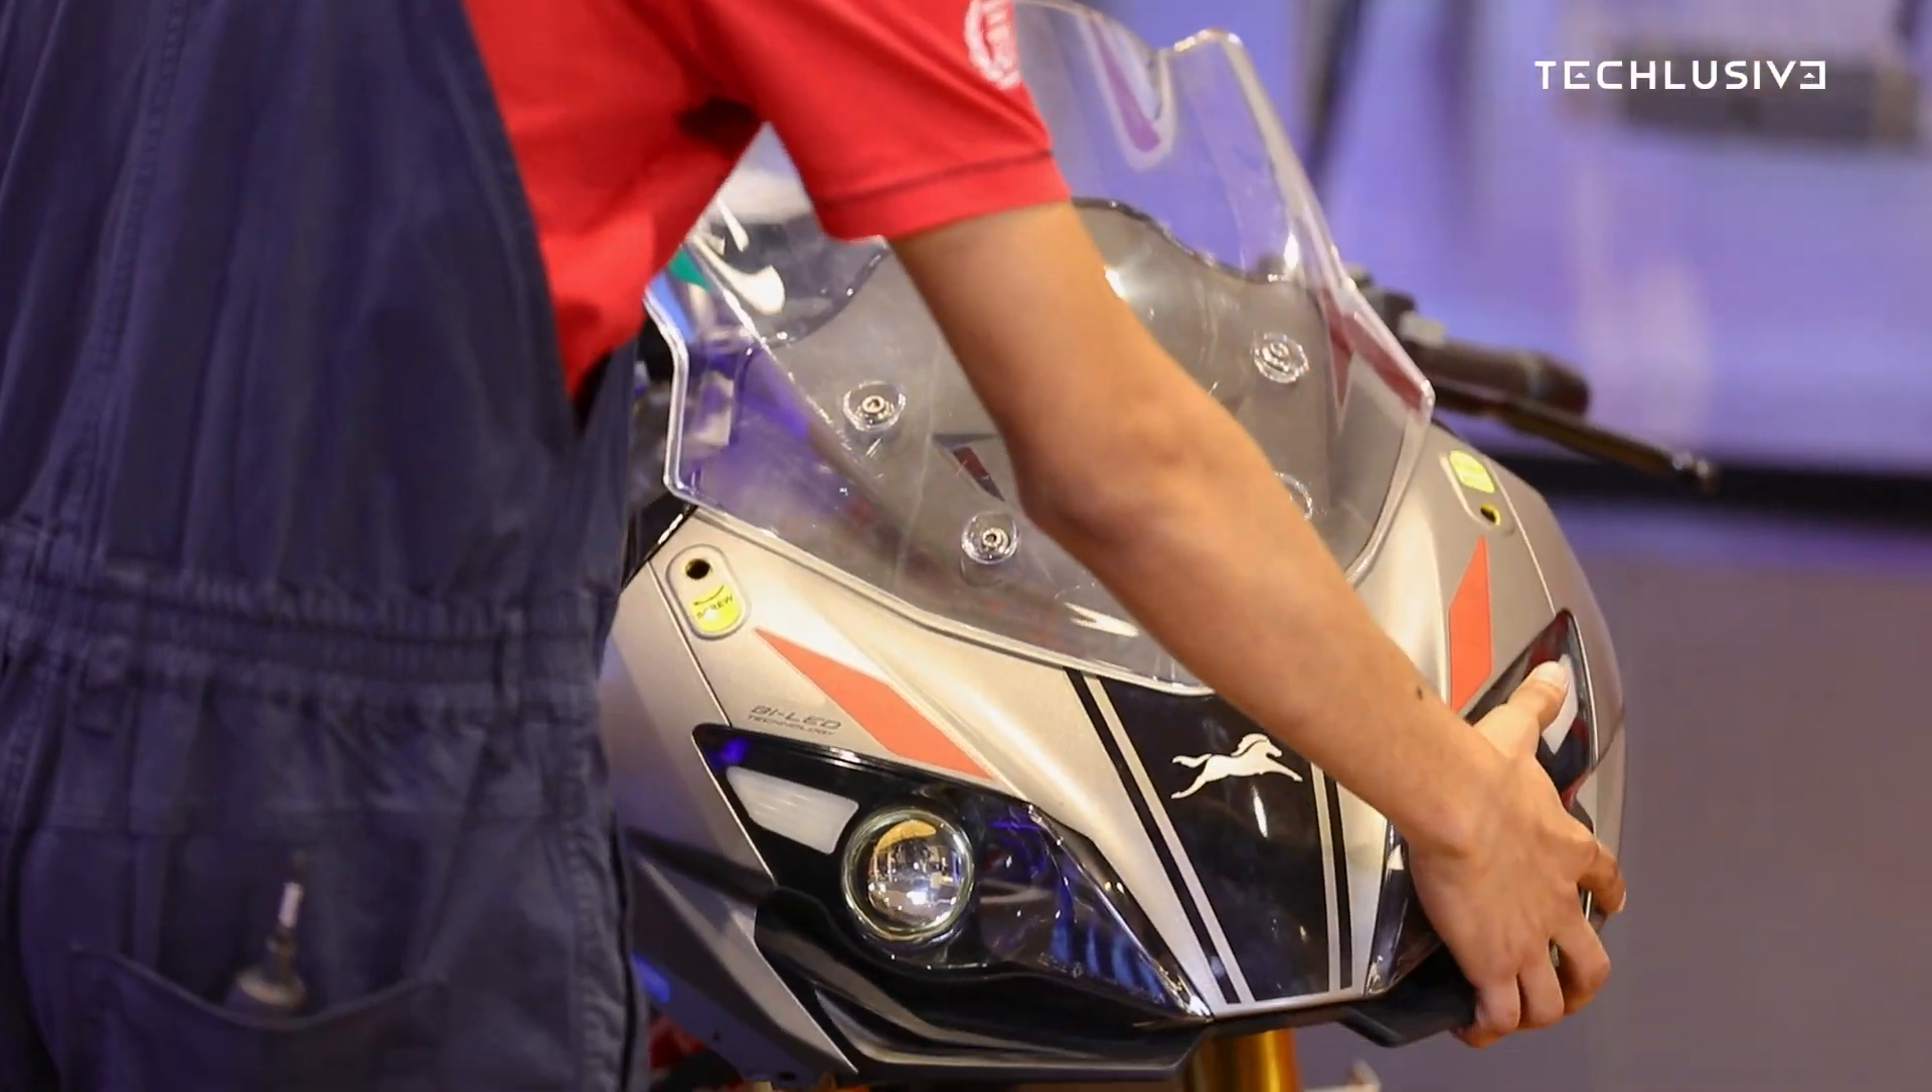So the headlight is in place and we're gonna put some screws and tighten up.